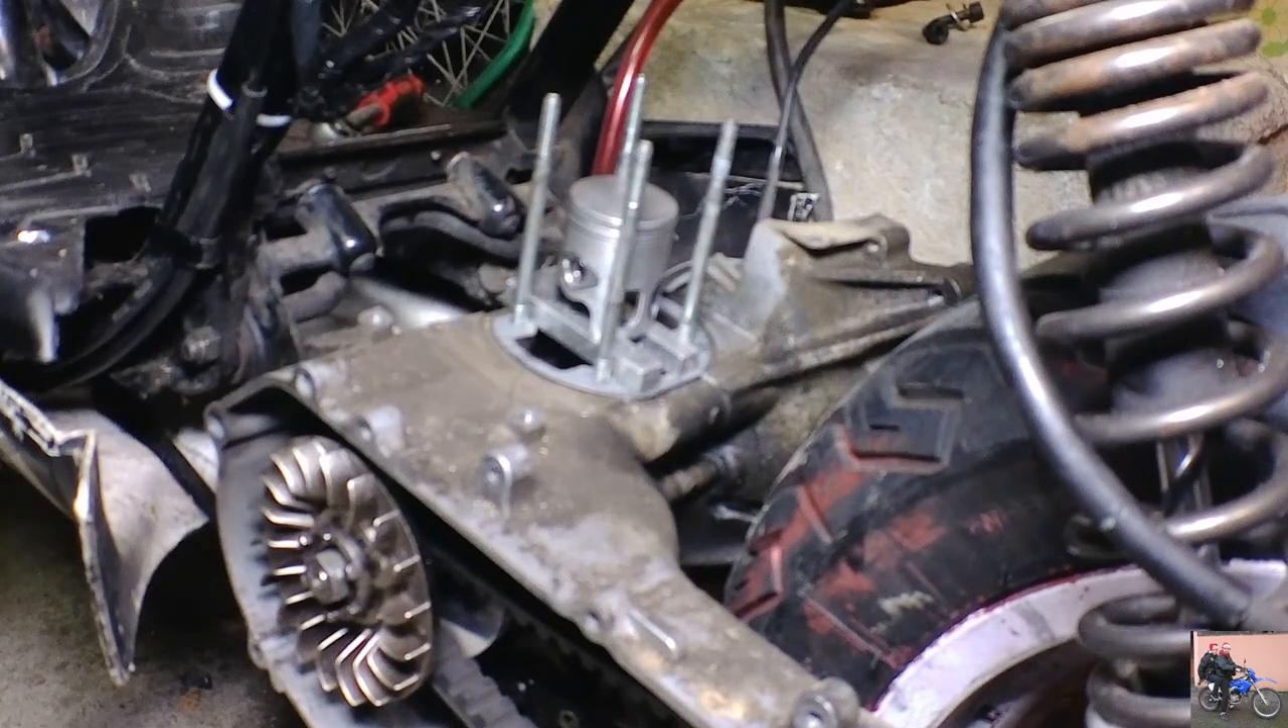Donc c'est bon le piston est mis on va huiler le cylindre.